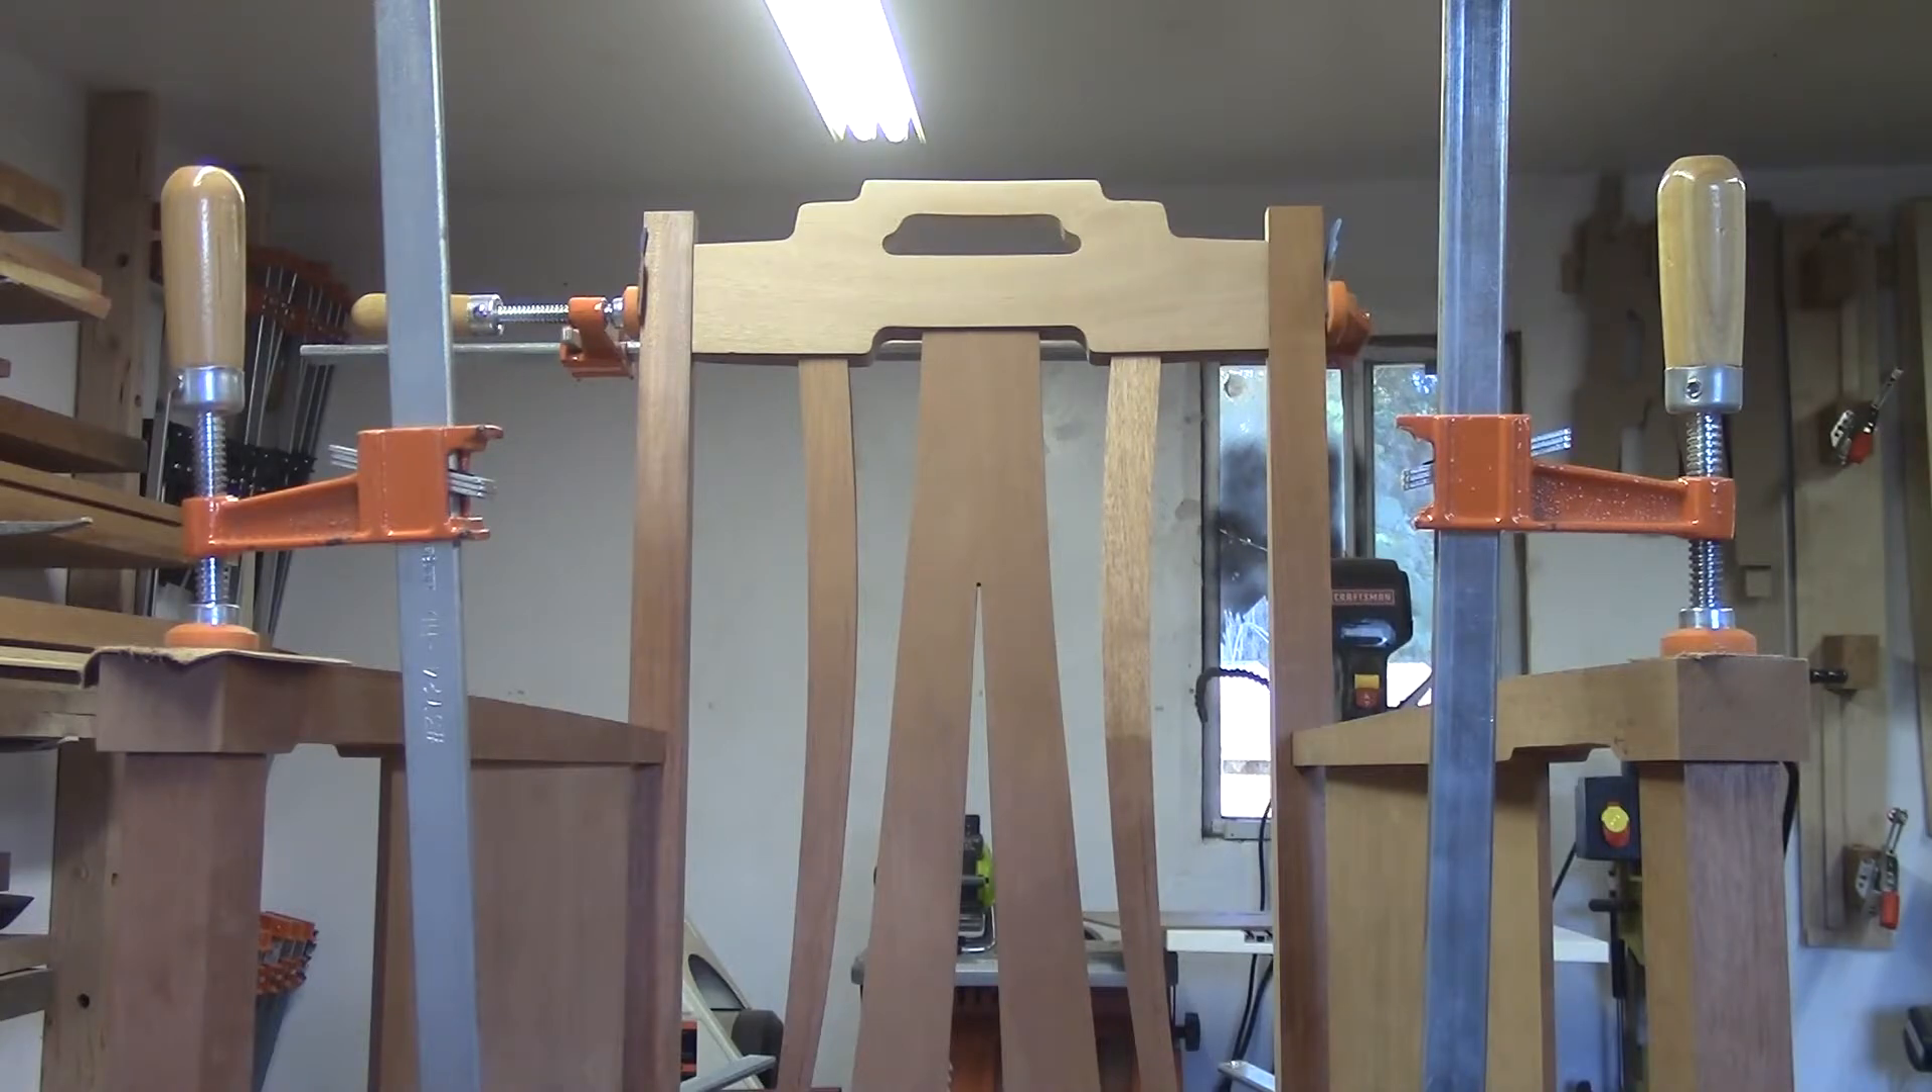The back is in and it looks great.